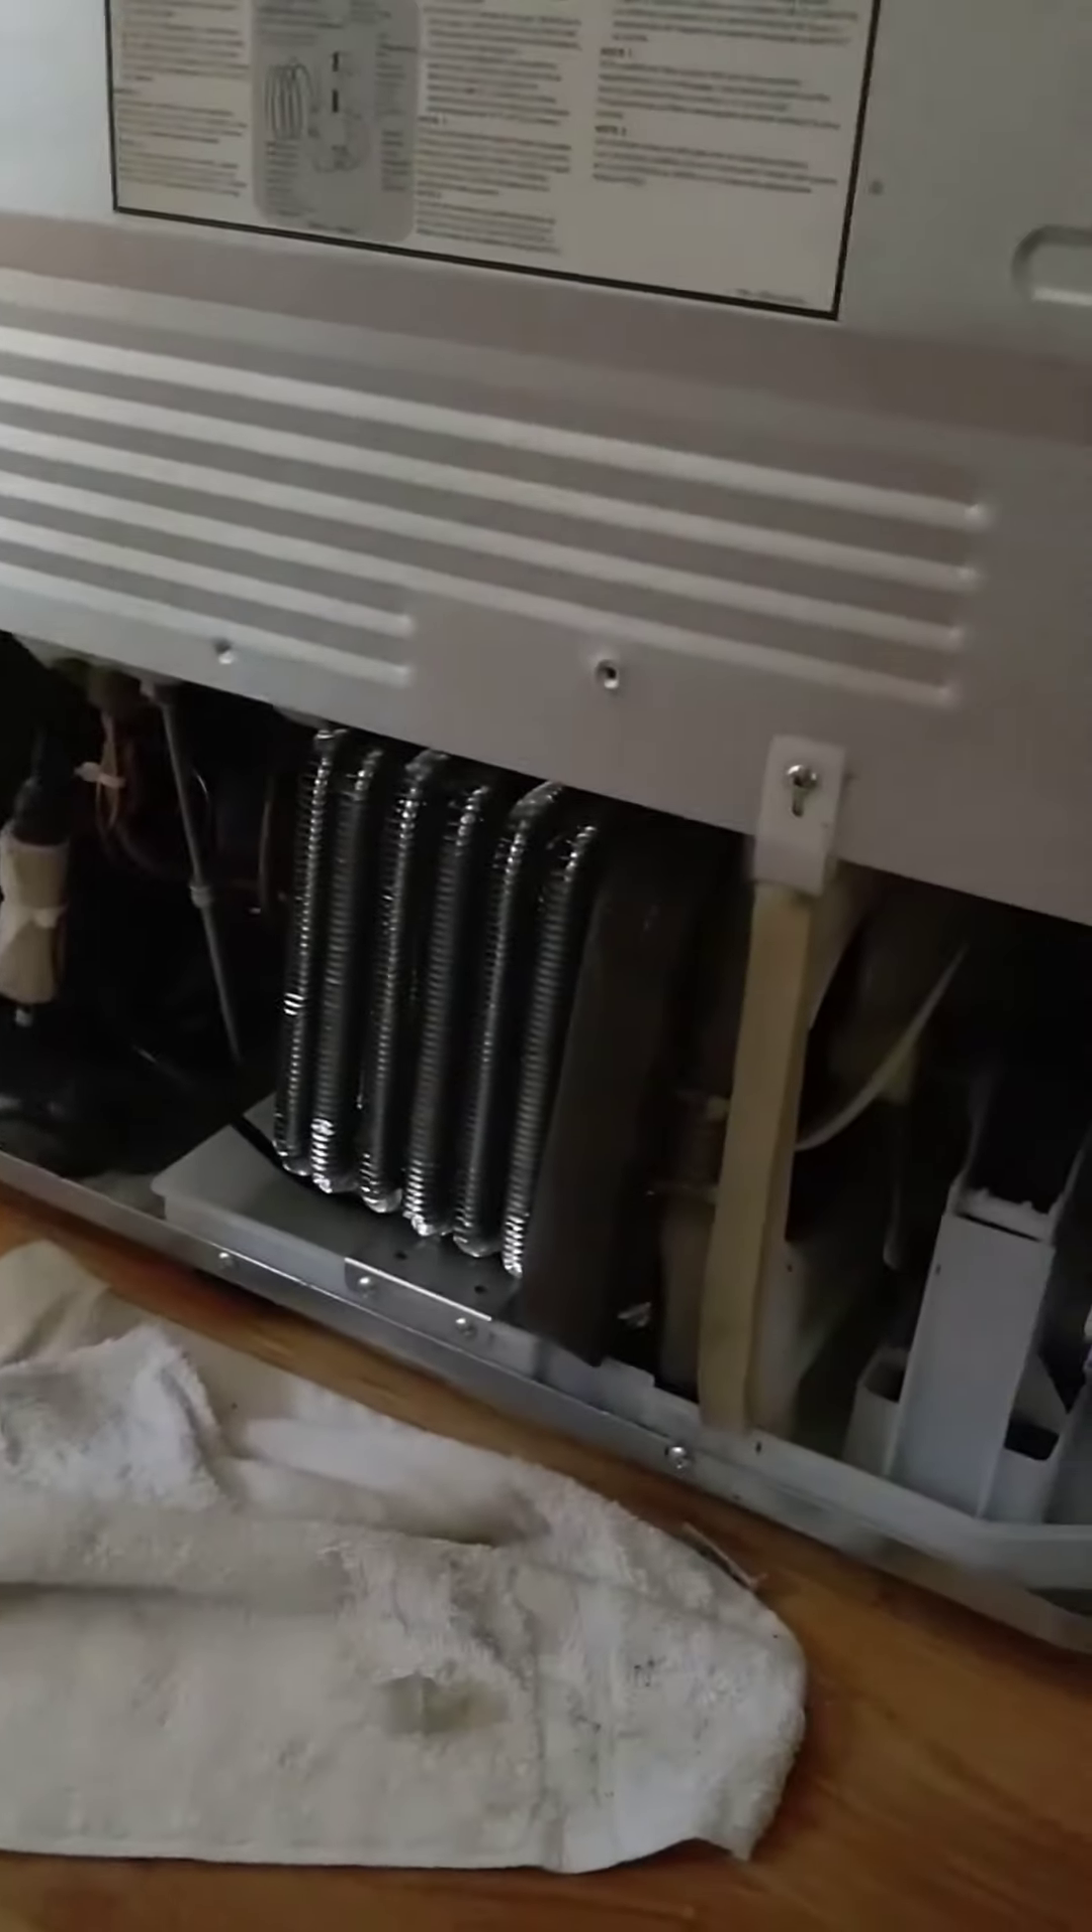So we took the back panel off the fridge.